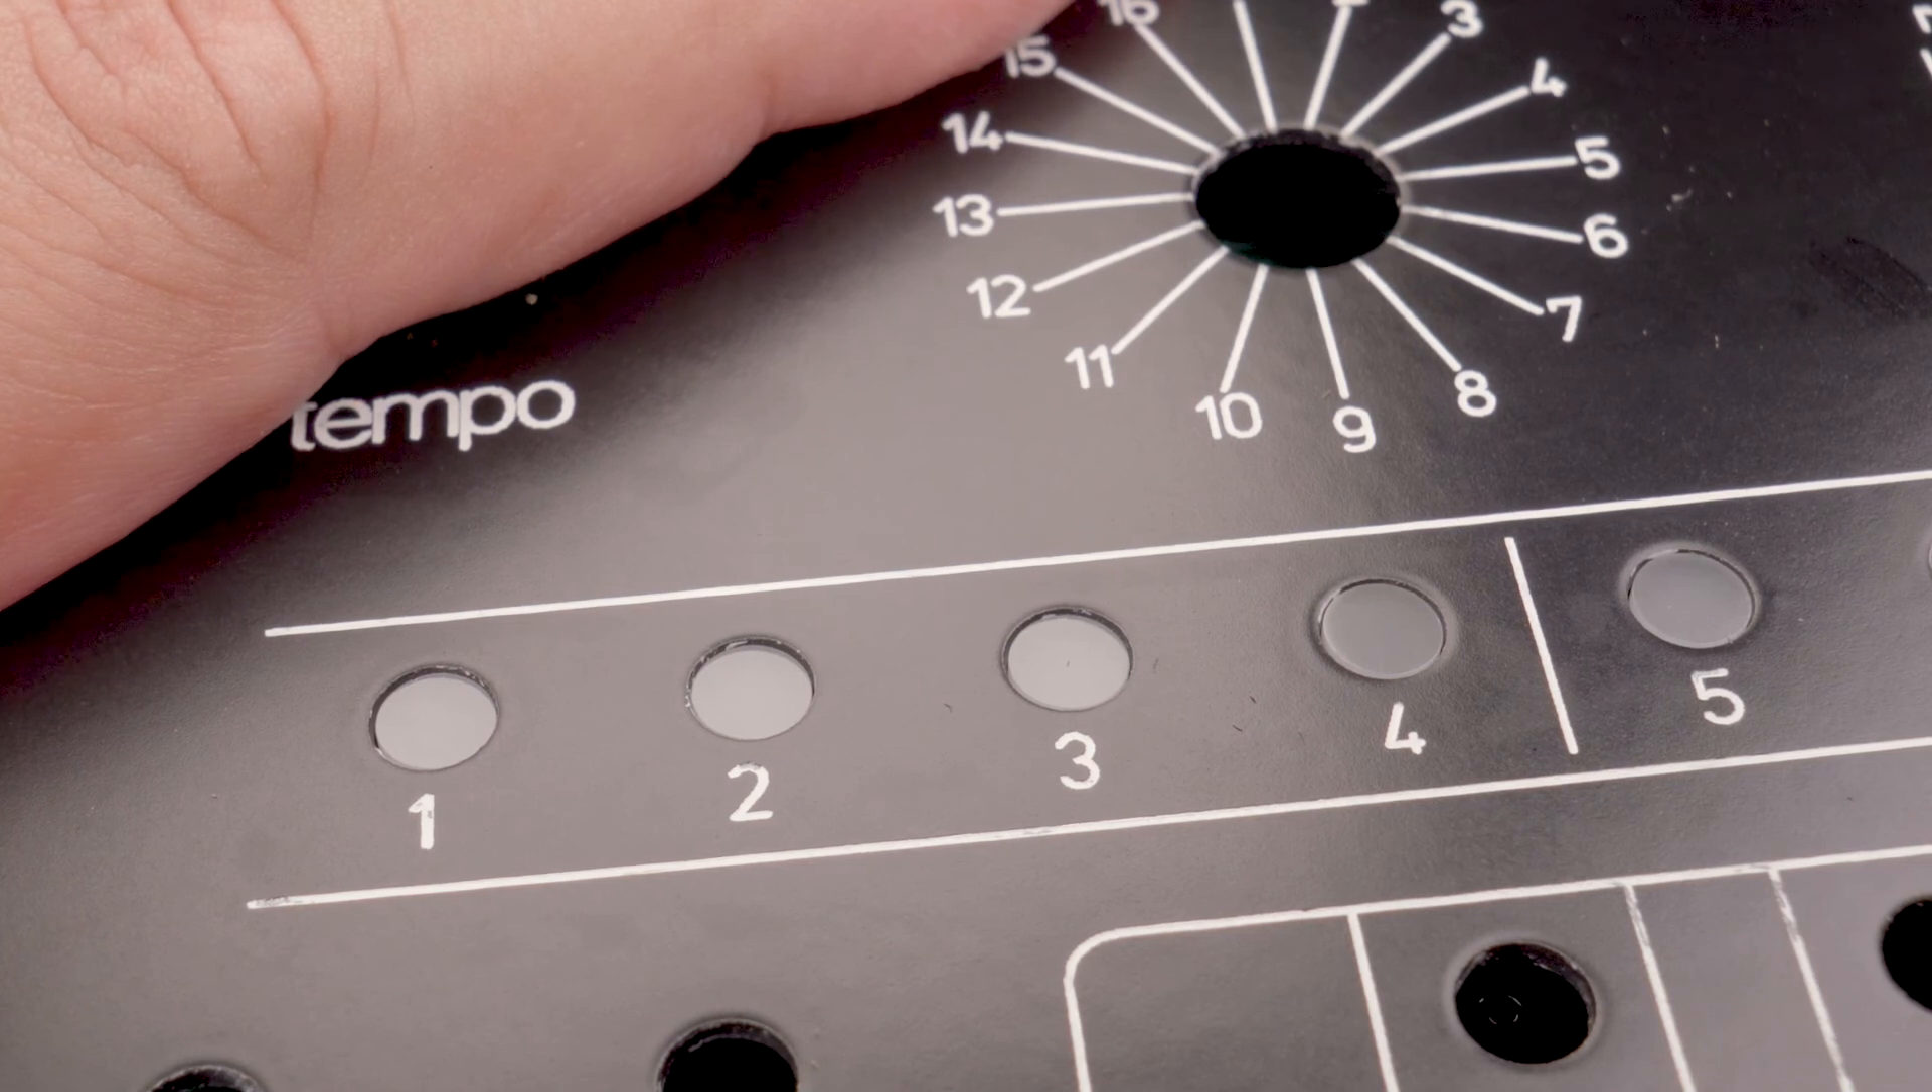And what you end up with is just a very pleasing flat surface with the LEDs just come right up to the top of the panel and it just looks amazing.